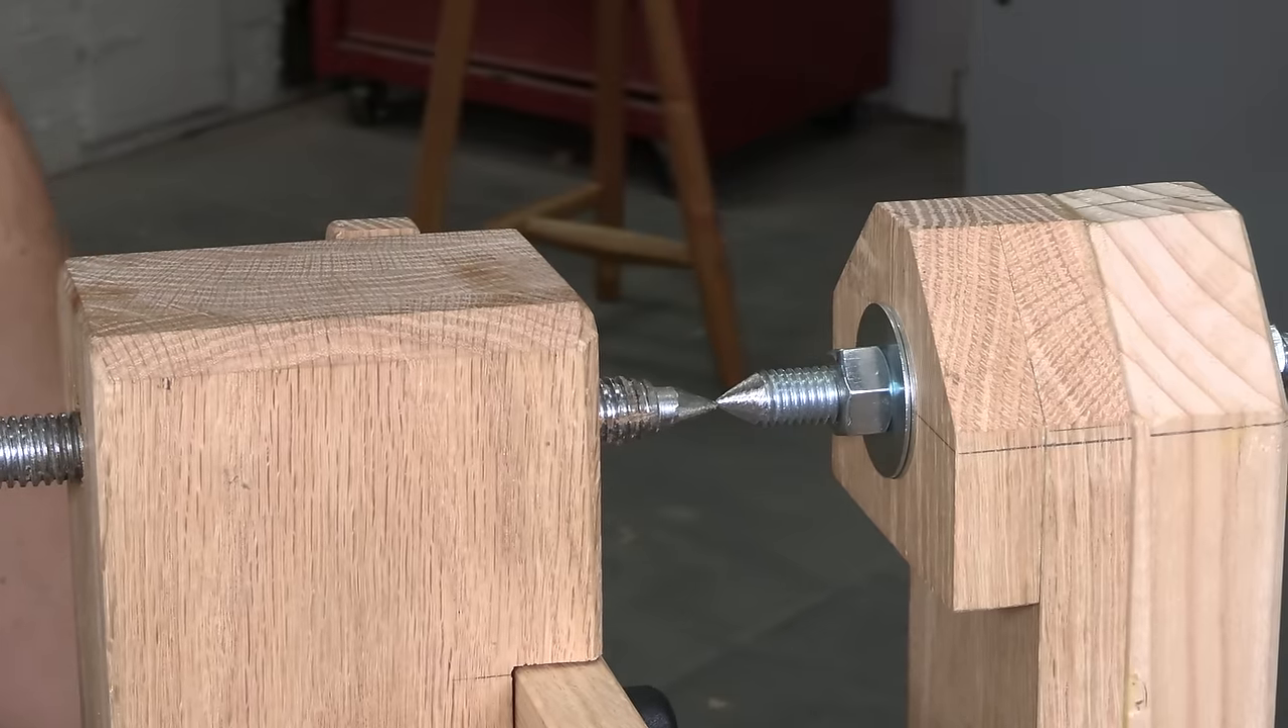I'm glad I took my time with this, because the two centers match up perfectly, and my work is going to spin true.